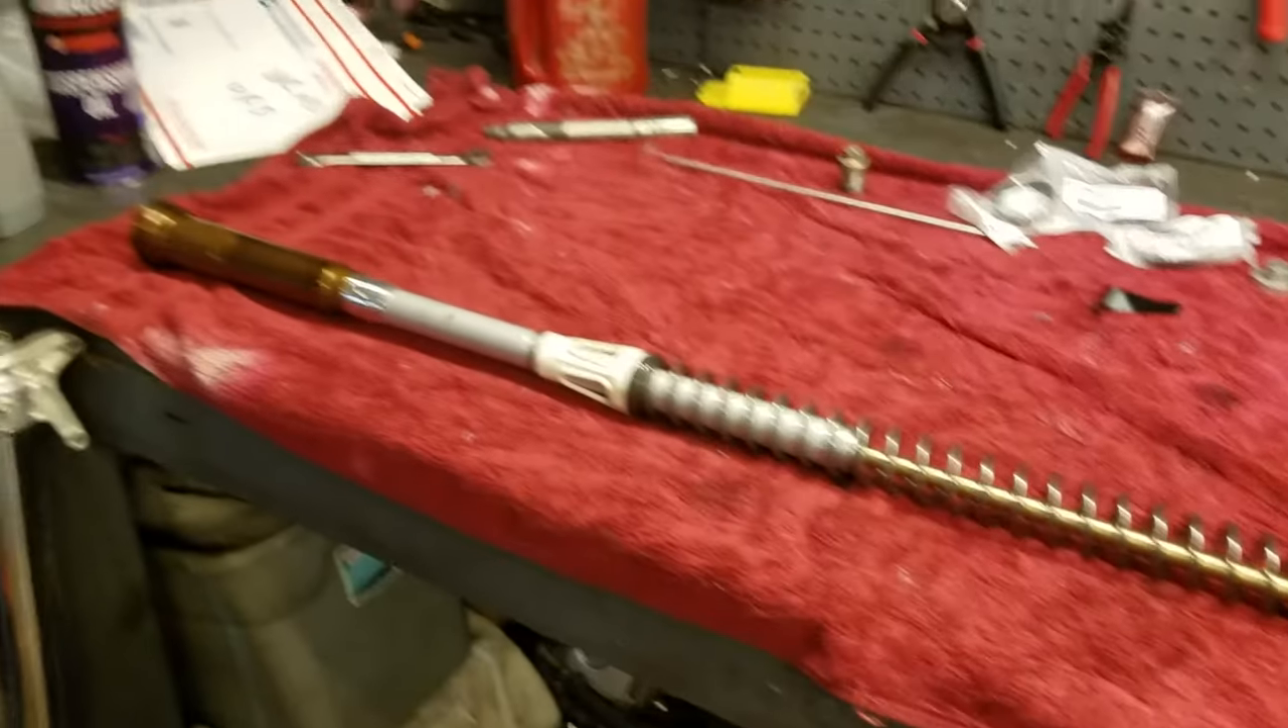All right we have the inner chamber laid on the bench here i still have the spring on it and everything so i'm going to go ahead and slide the spring off of it set that aside.